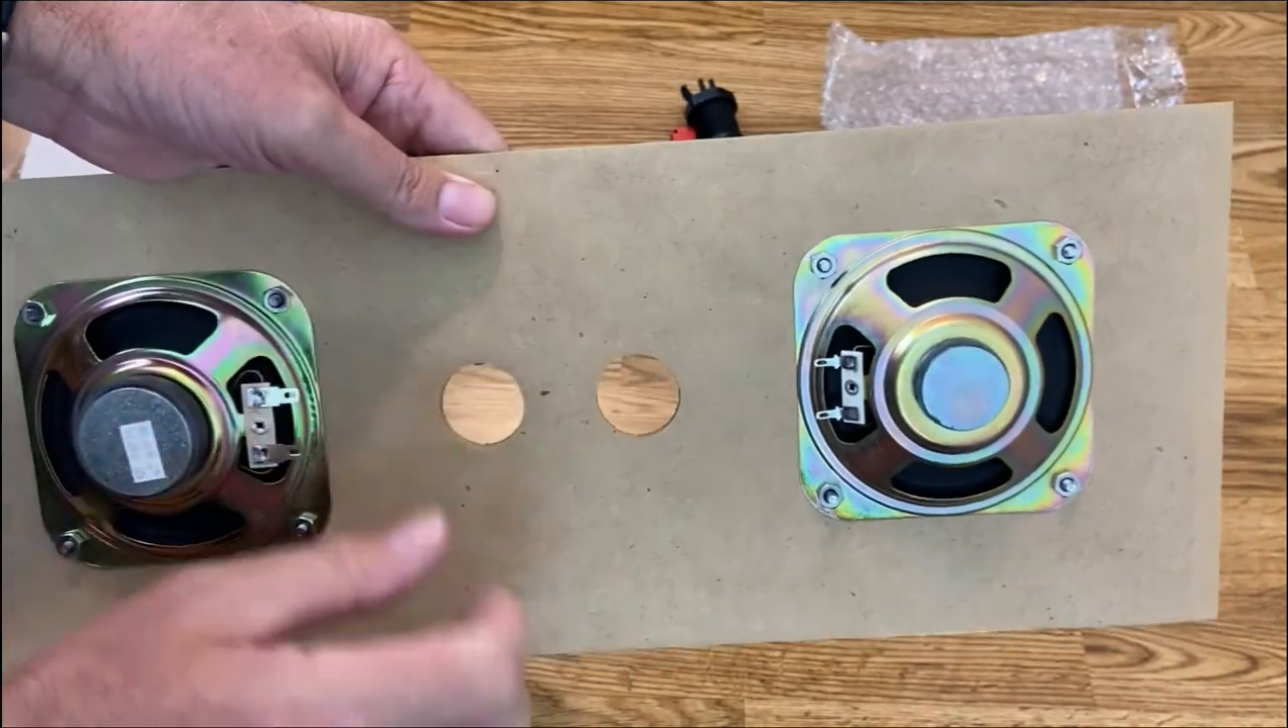All right so the speakers are installed once again just make sure these lugs are pointing on the inside toward the buttons.